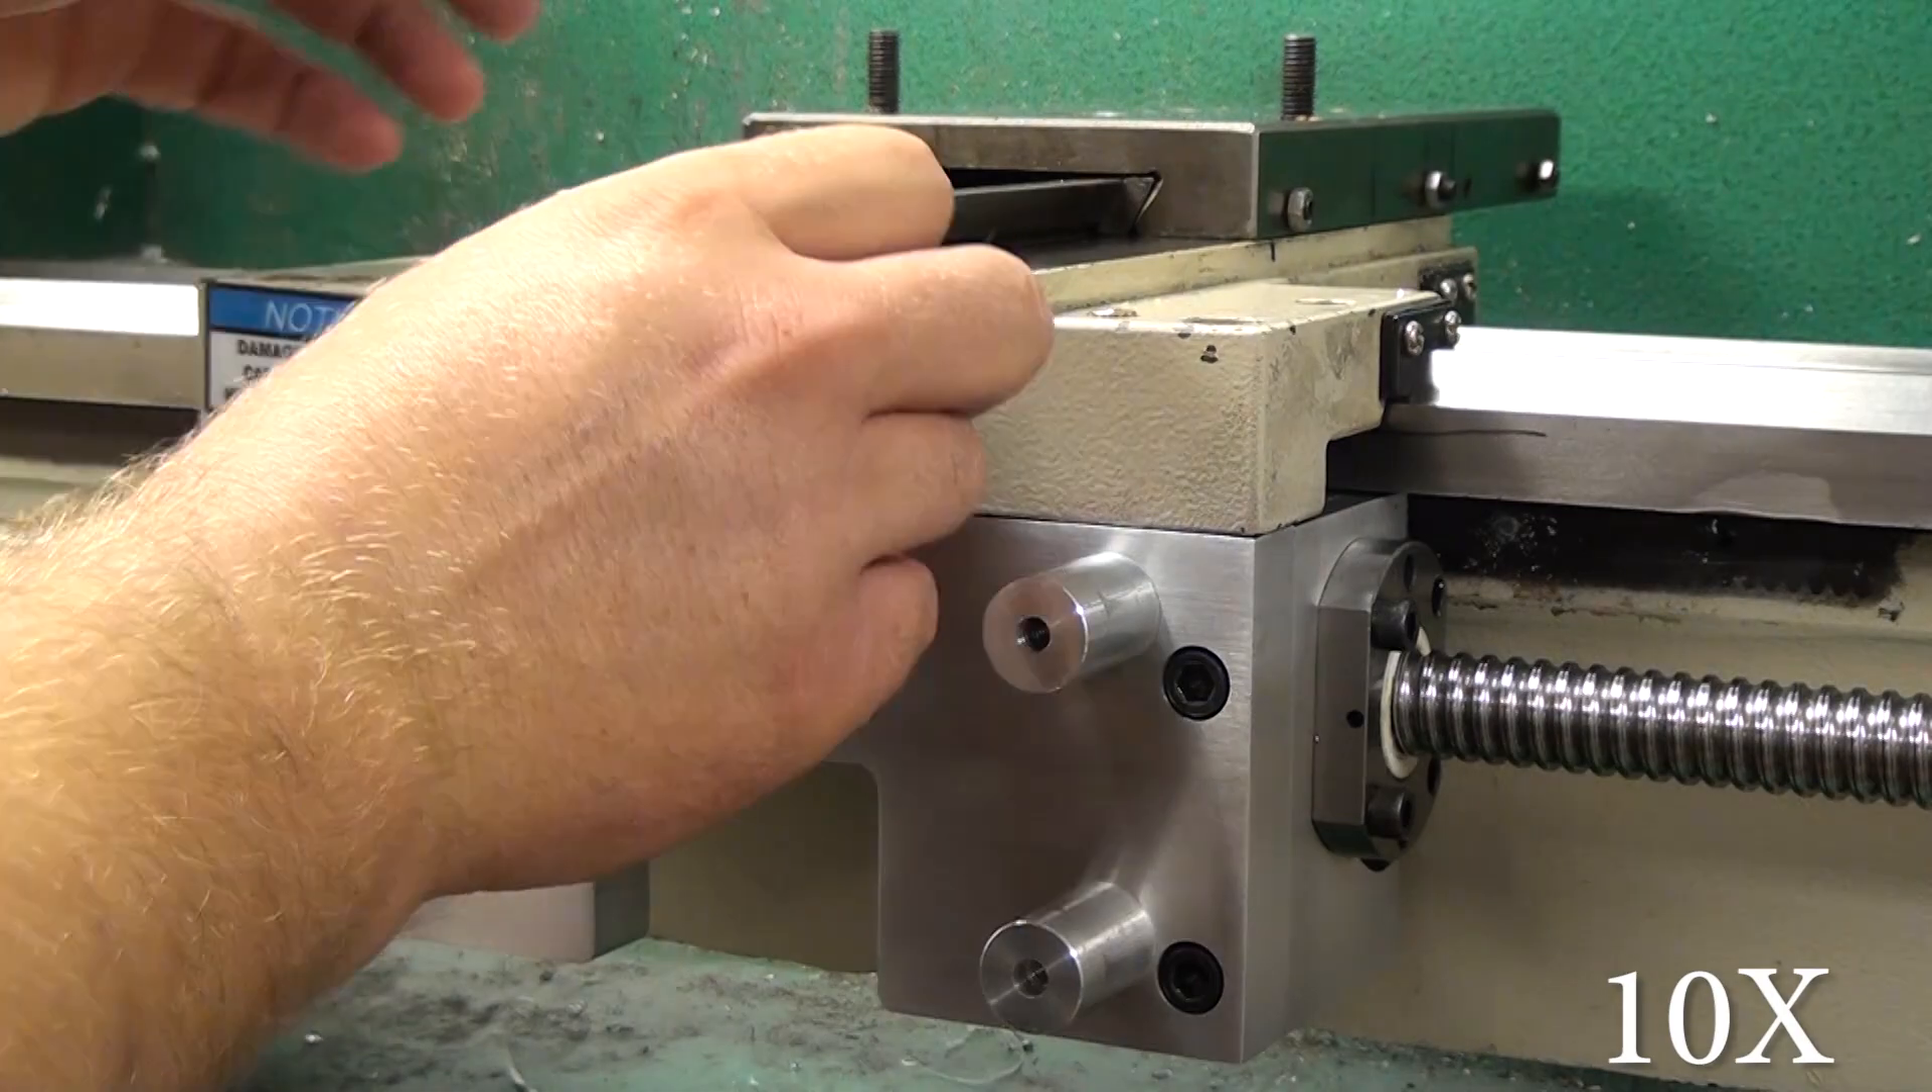Uh here is the lead screw You can see it mounted with the Uh ball nut mount.